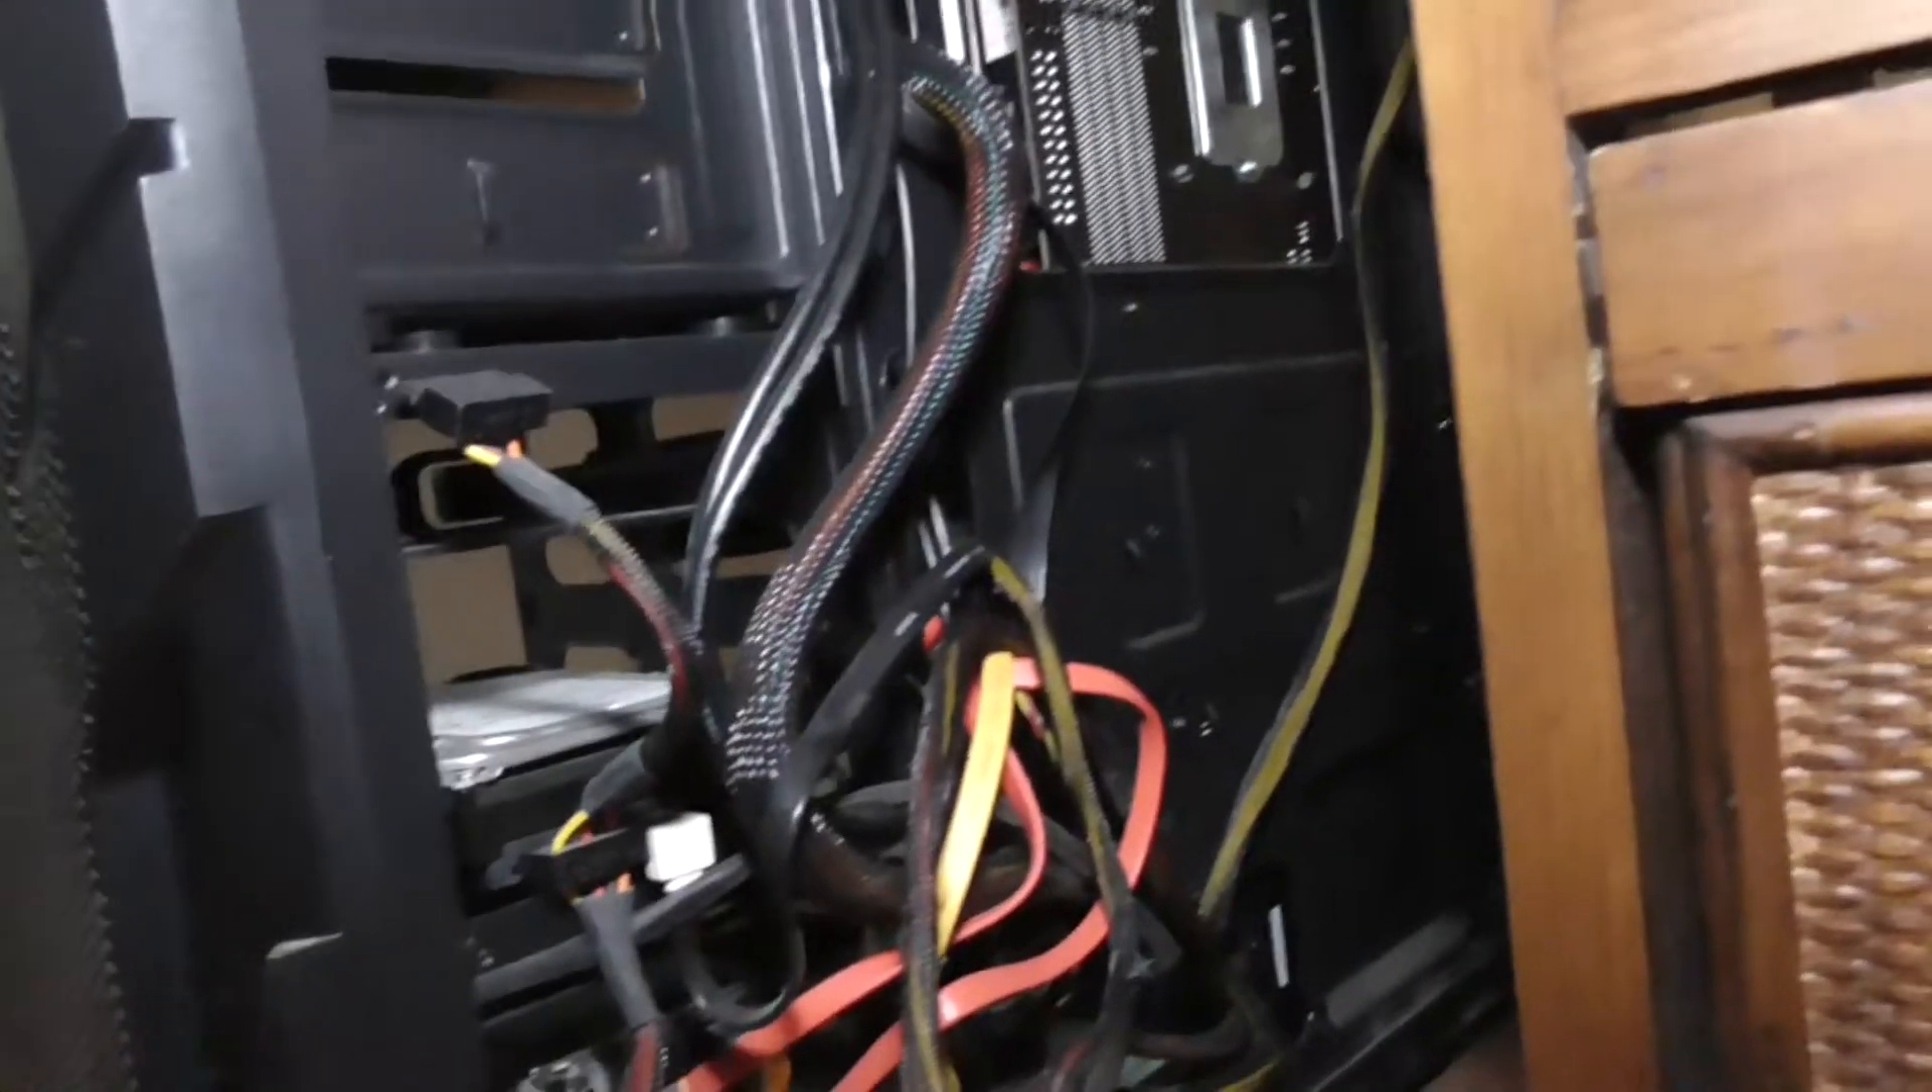Alright, we've got the side panel off now.